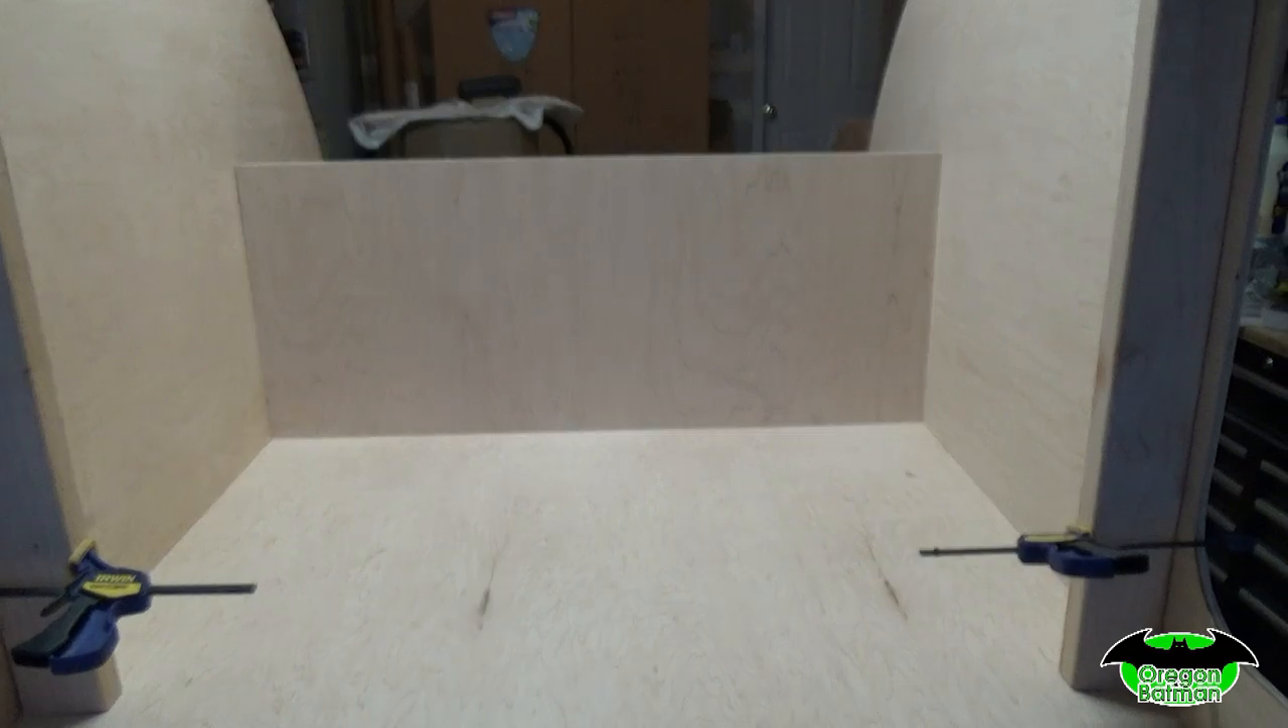All right, so we've got a bulkhead cut. It's set in place right now, just kind of temporary.